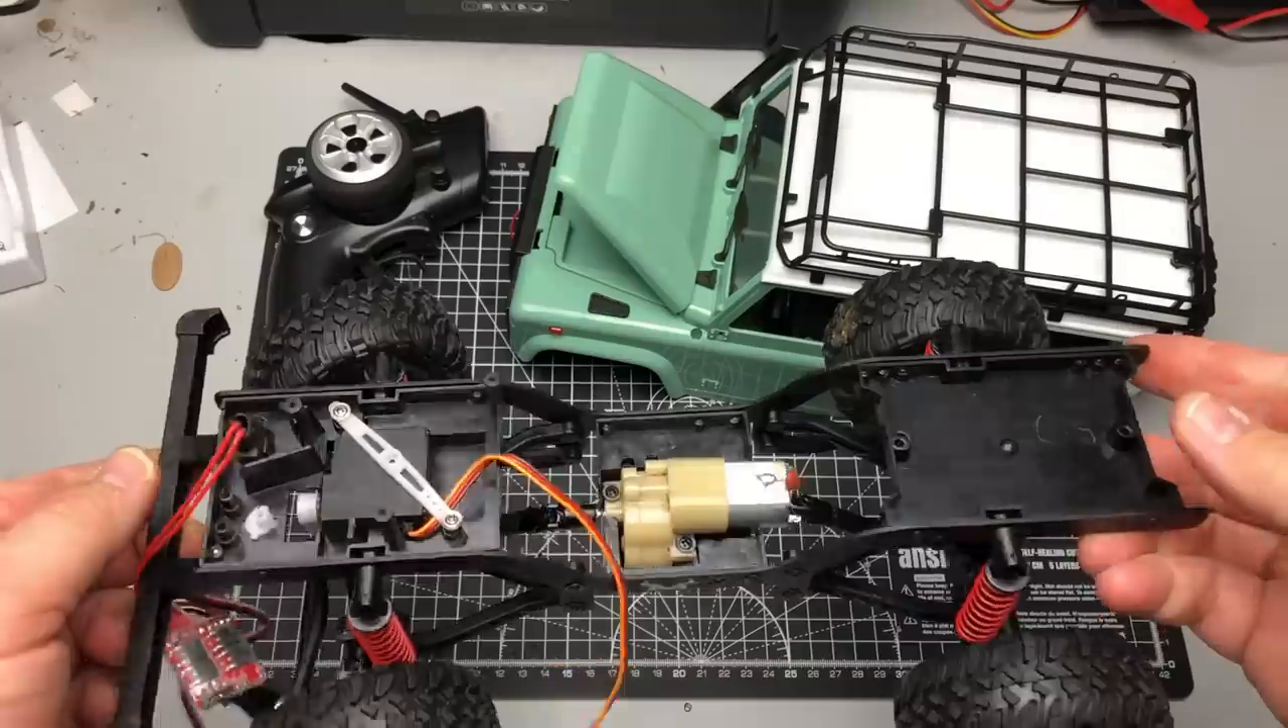So motor and gearbox are in just need to solder the lead on there.